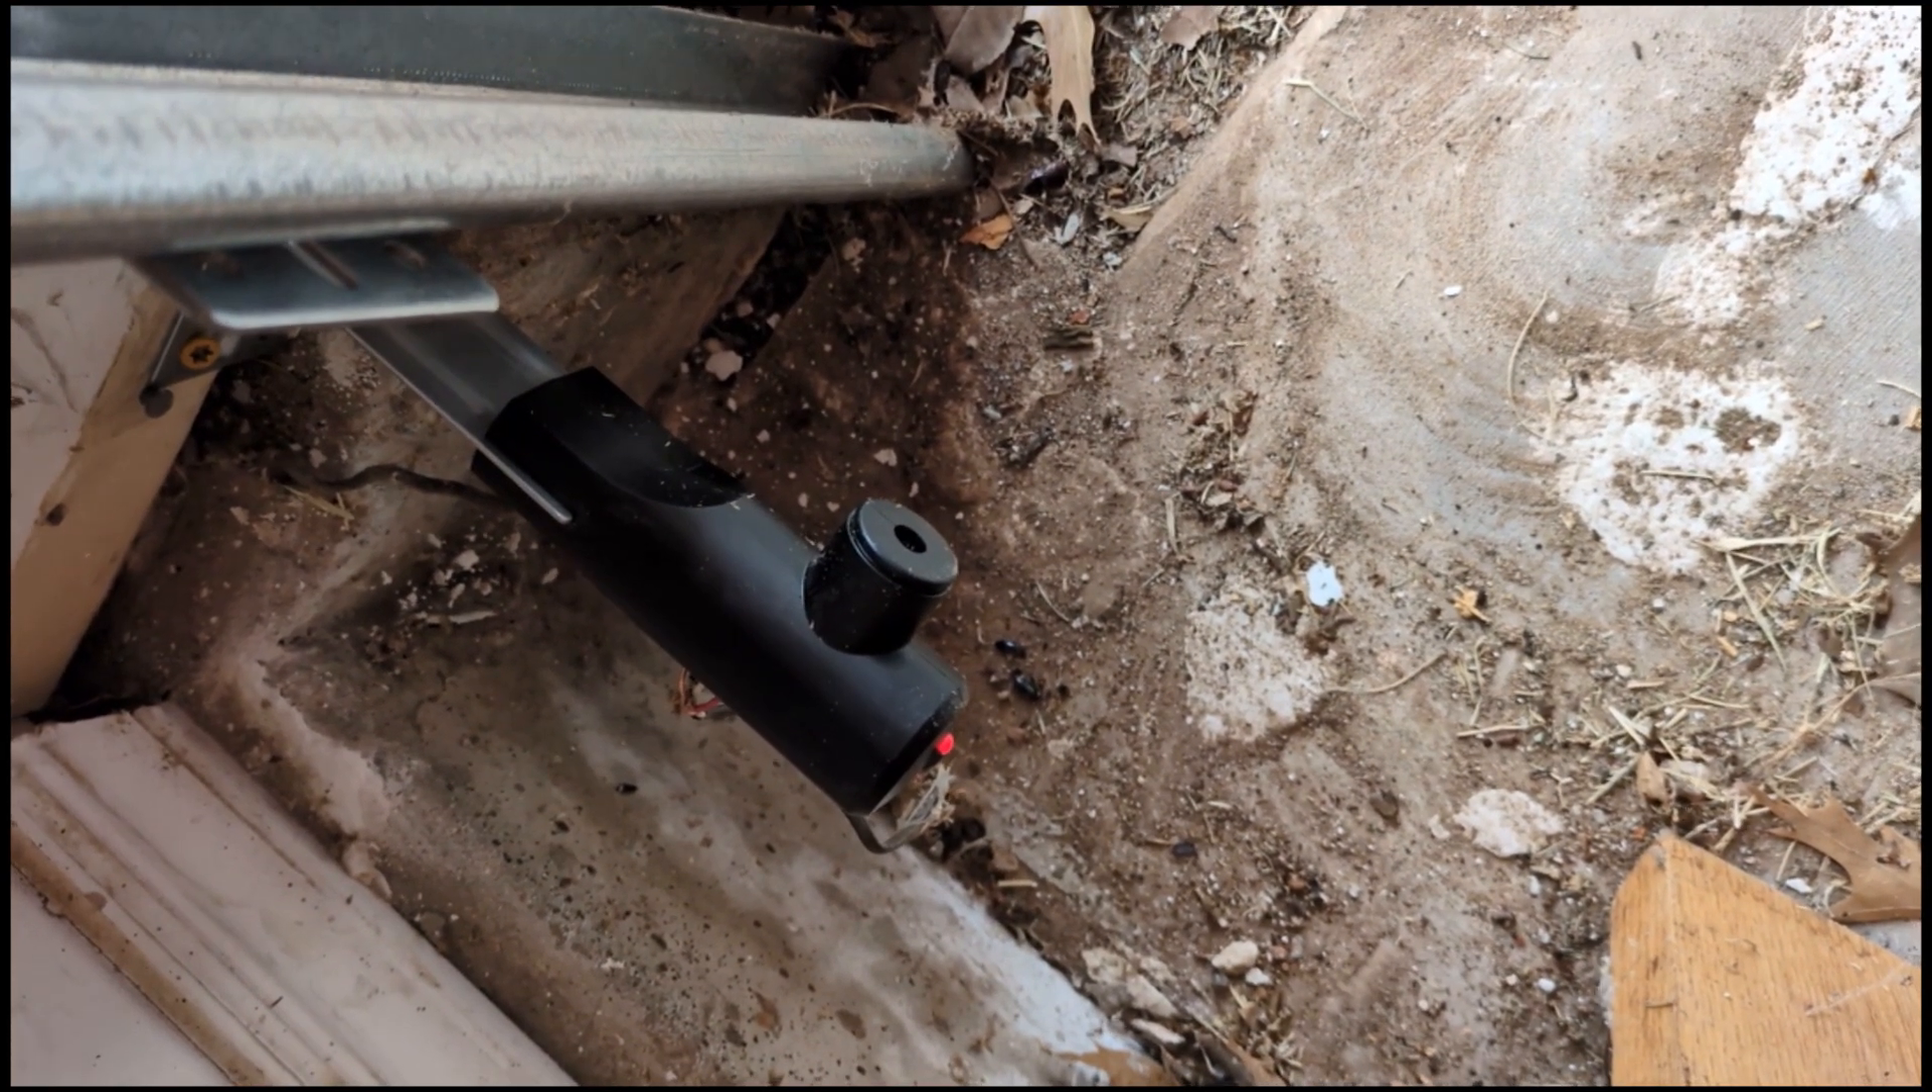We now have the new opposite side sensor it's been attached.